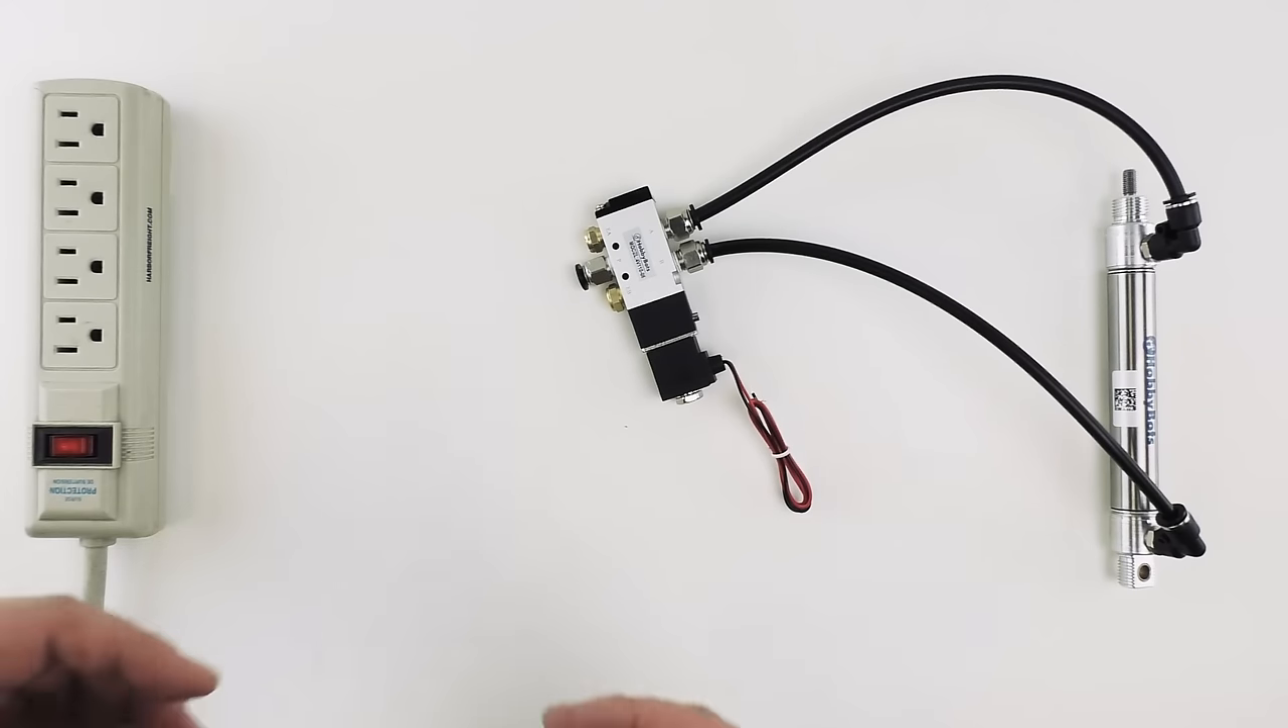Alright now you can see that the solenoid has the air lines connected to the top and the bottom of the cylinder.